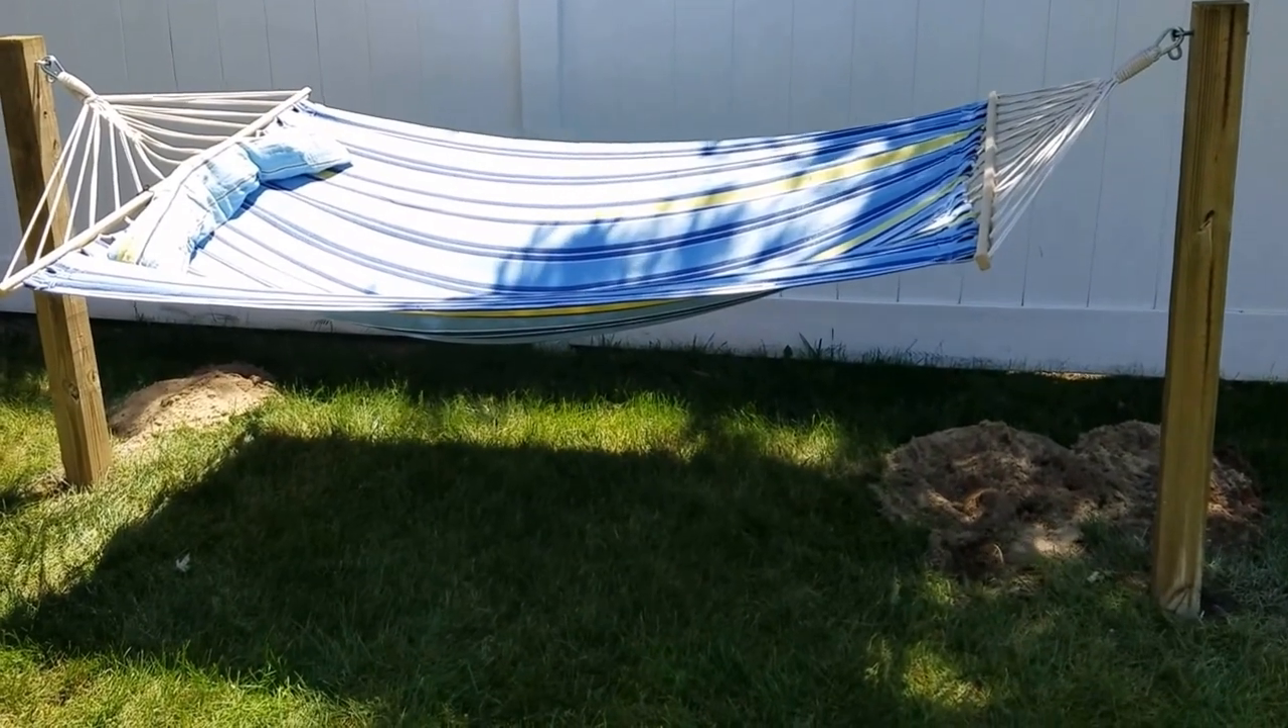All right so we just put up the hammock and everything looks pretty good.